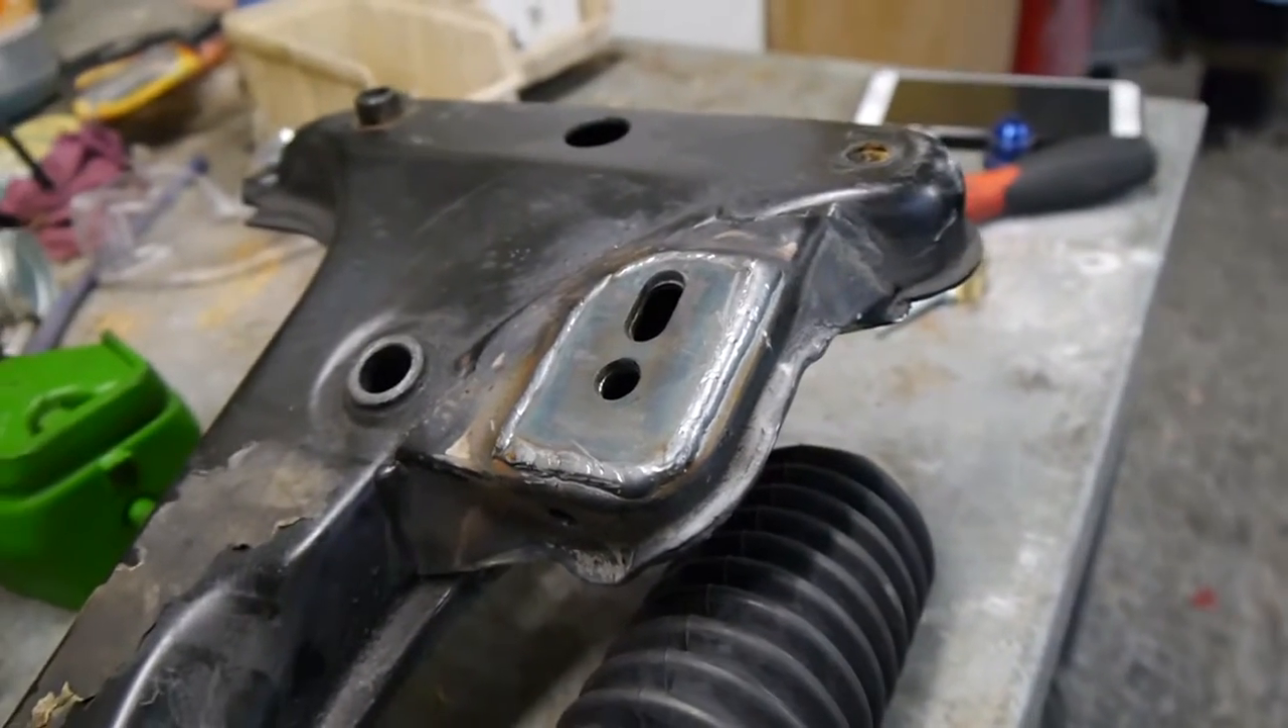As you can see, we've welded the plates on the top.